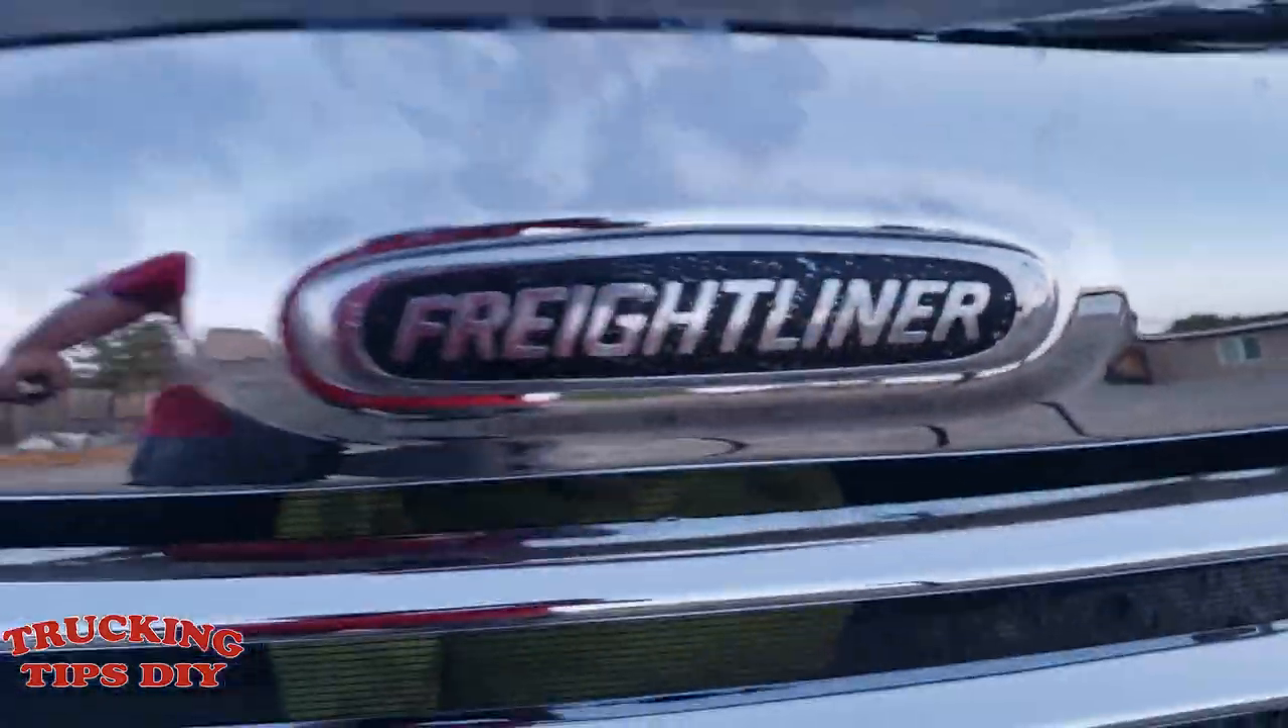So here I have the new grille, I put the emblem already, as you can see it's all clipped in now, it won't fall off.